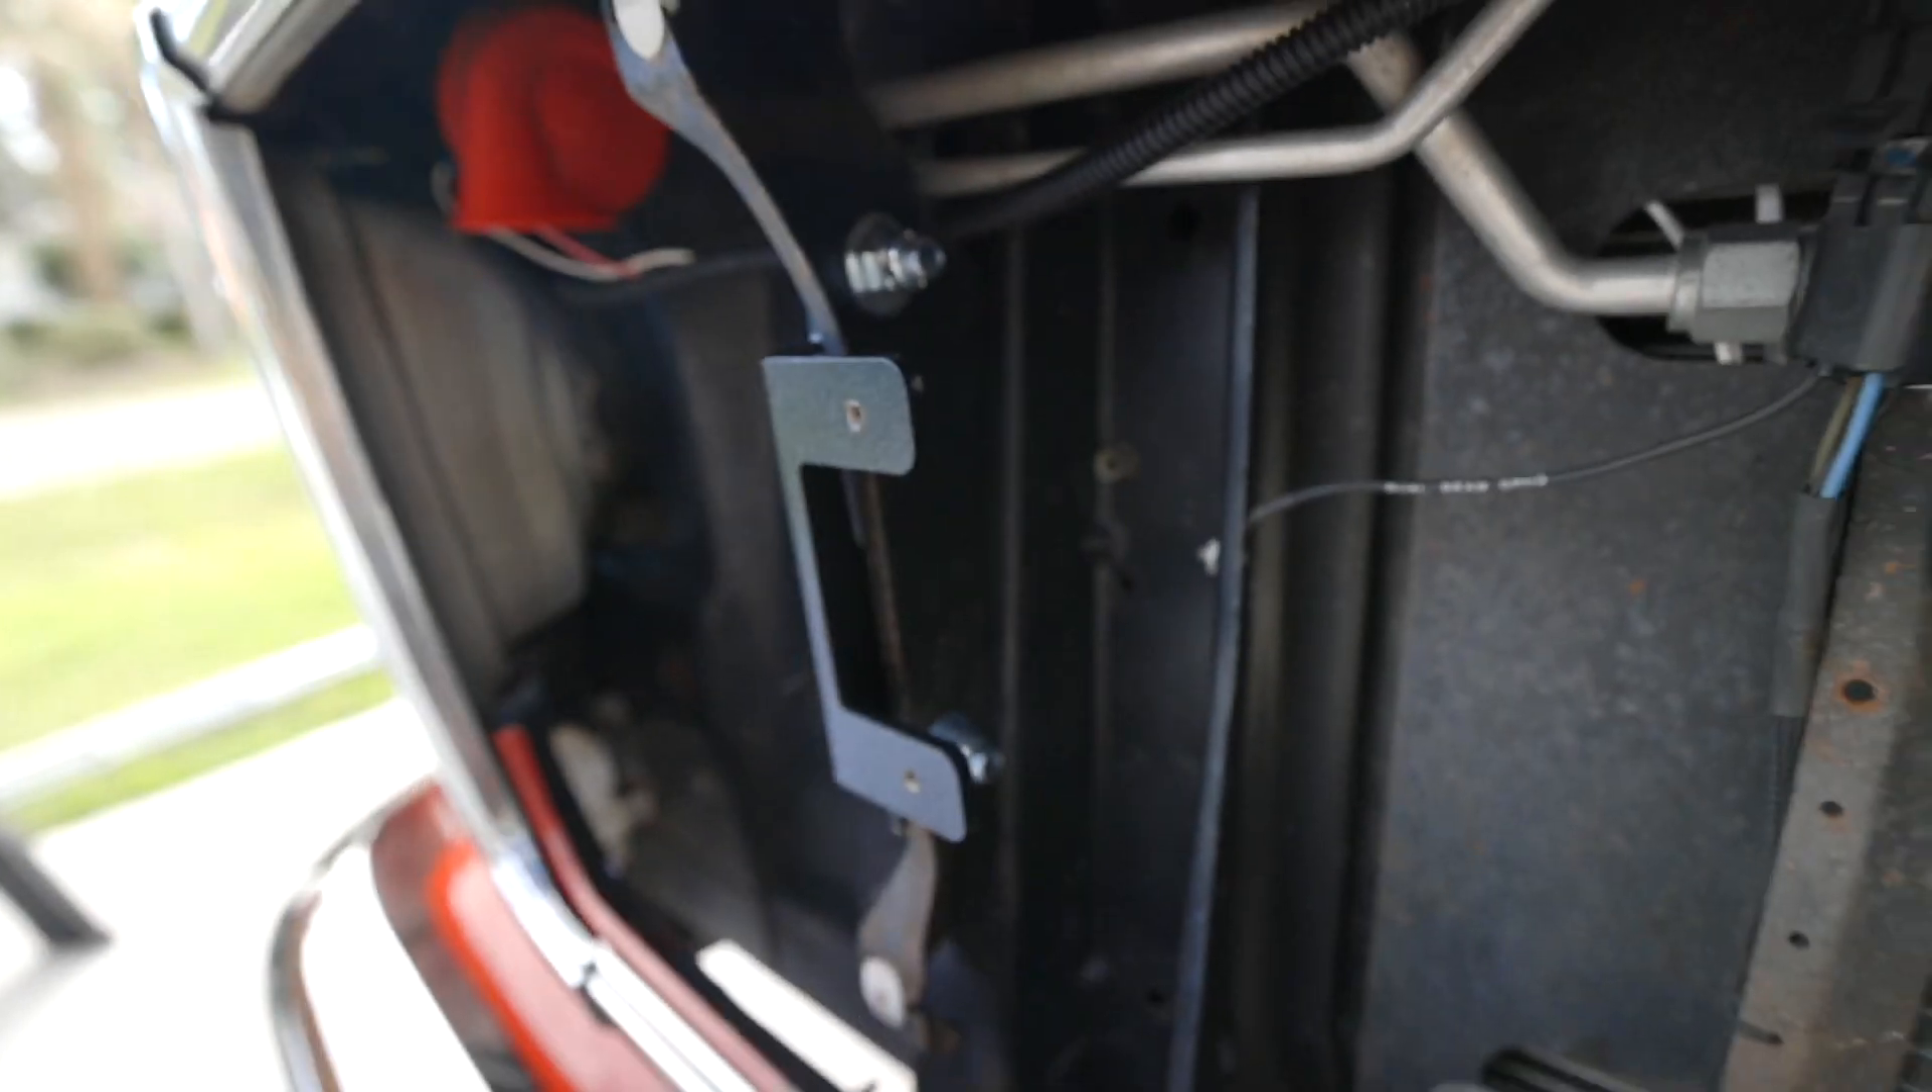The bracket's installed in pre -existing holes in the radiator support.